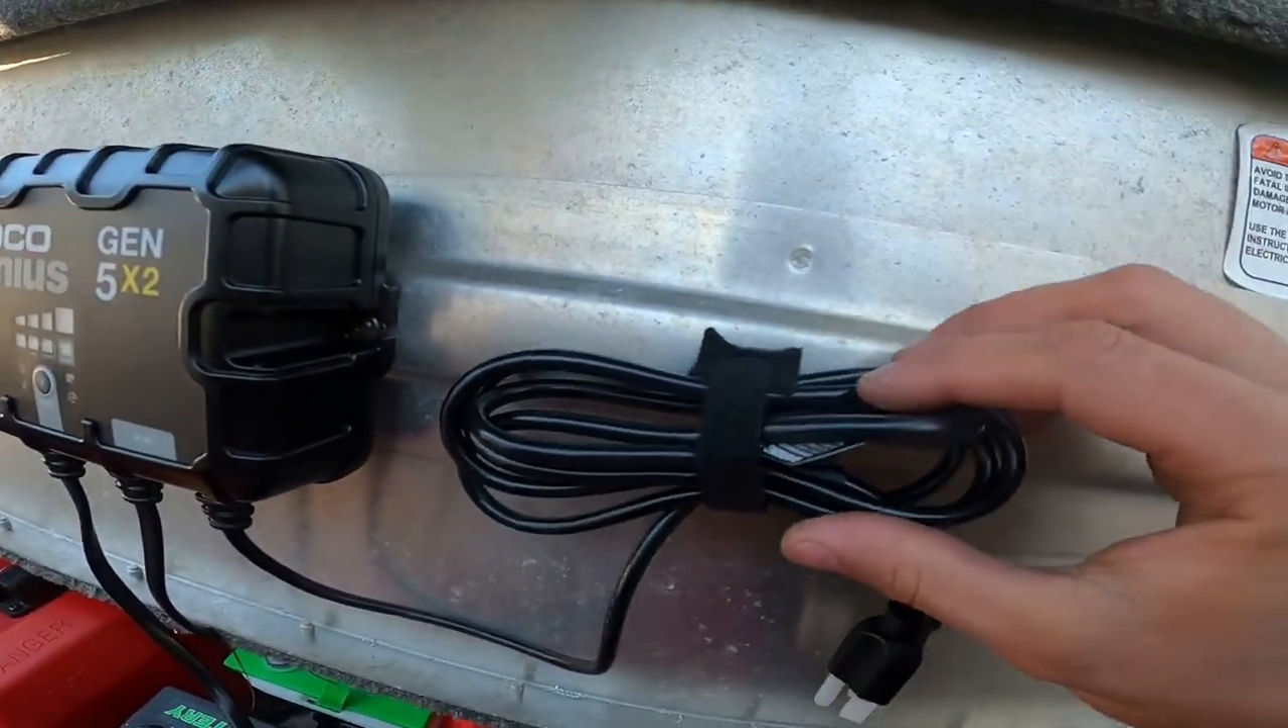All right, and on the side you can see I put a little velcro velcro strap on there.